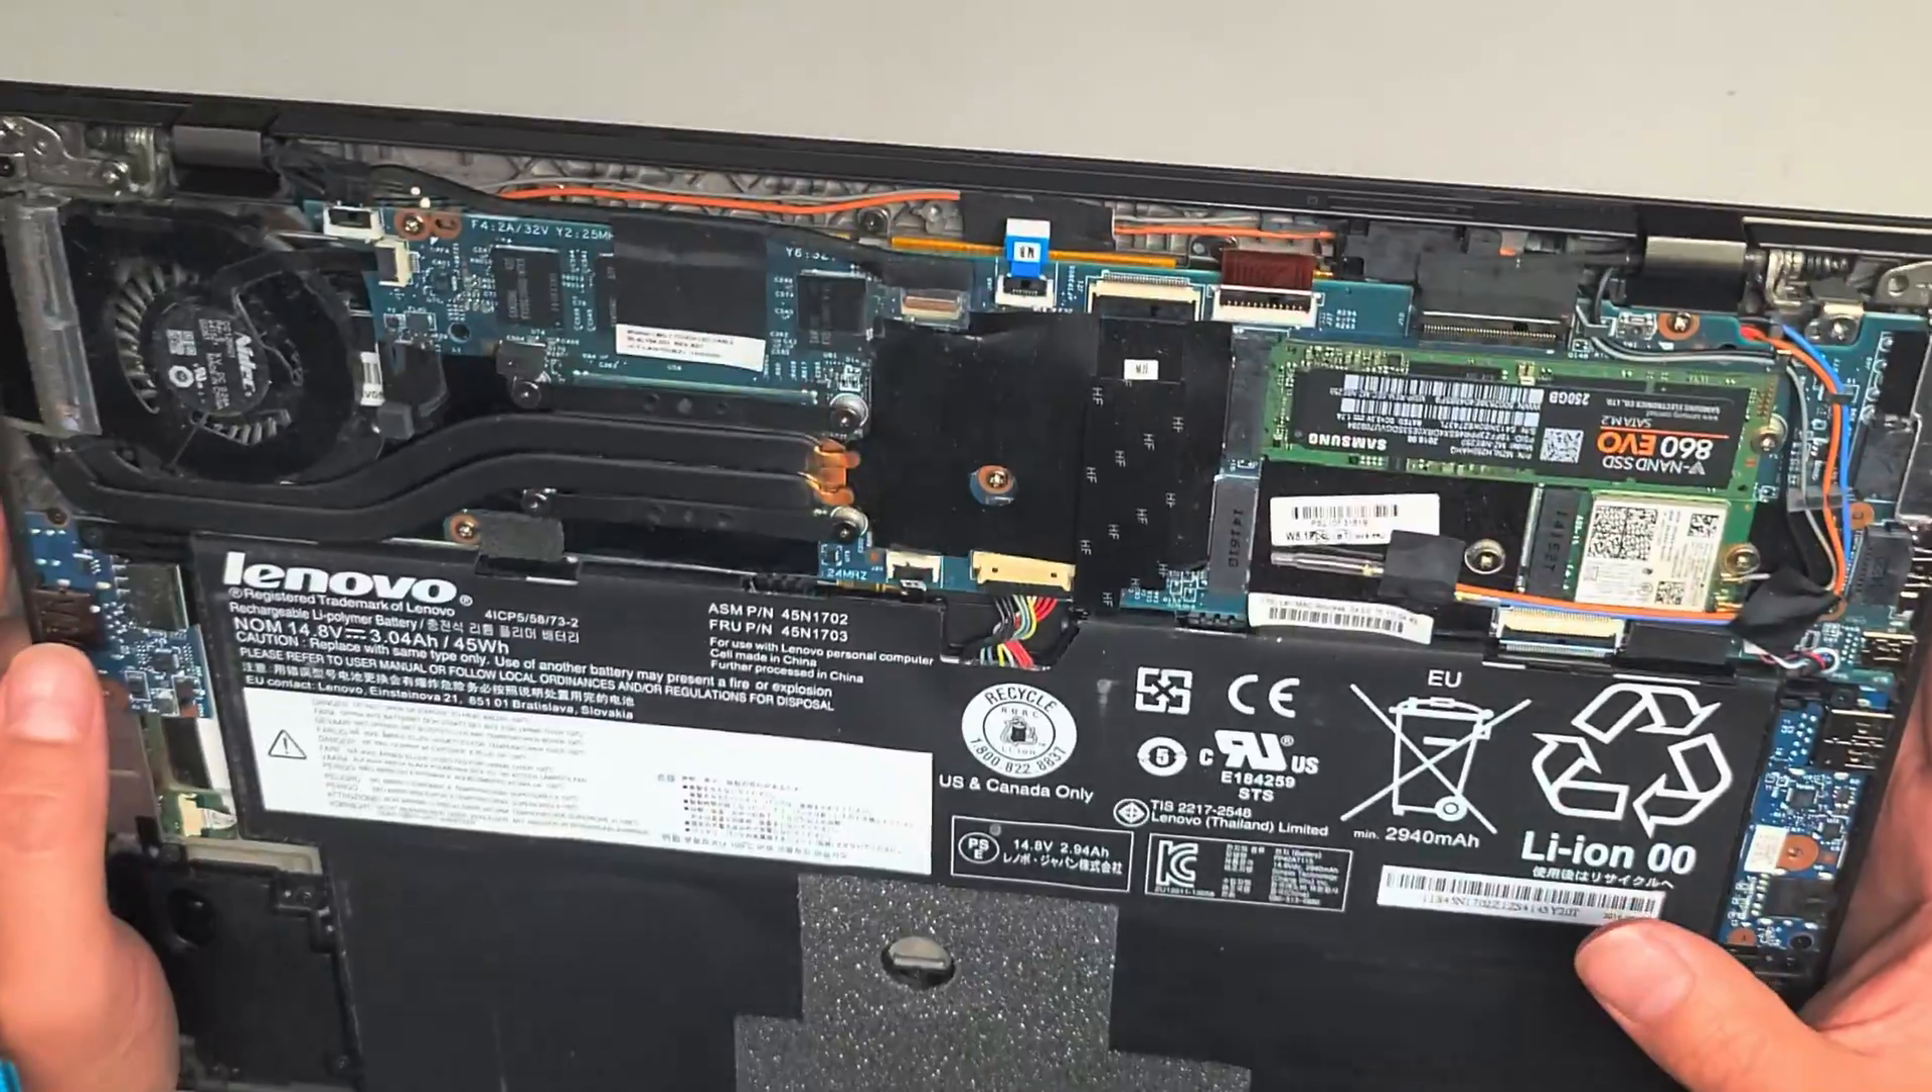So there we go, we got the cover off.